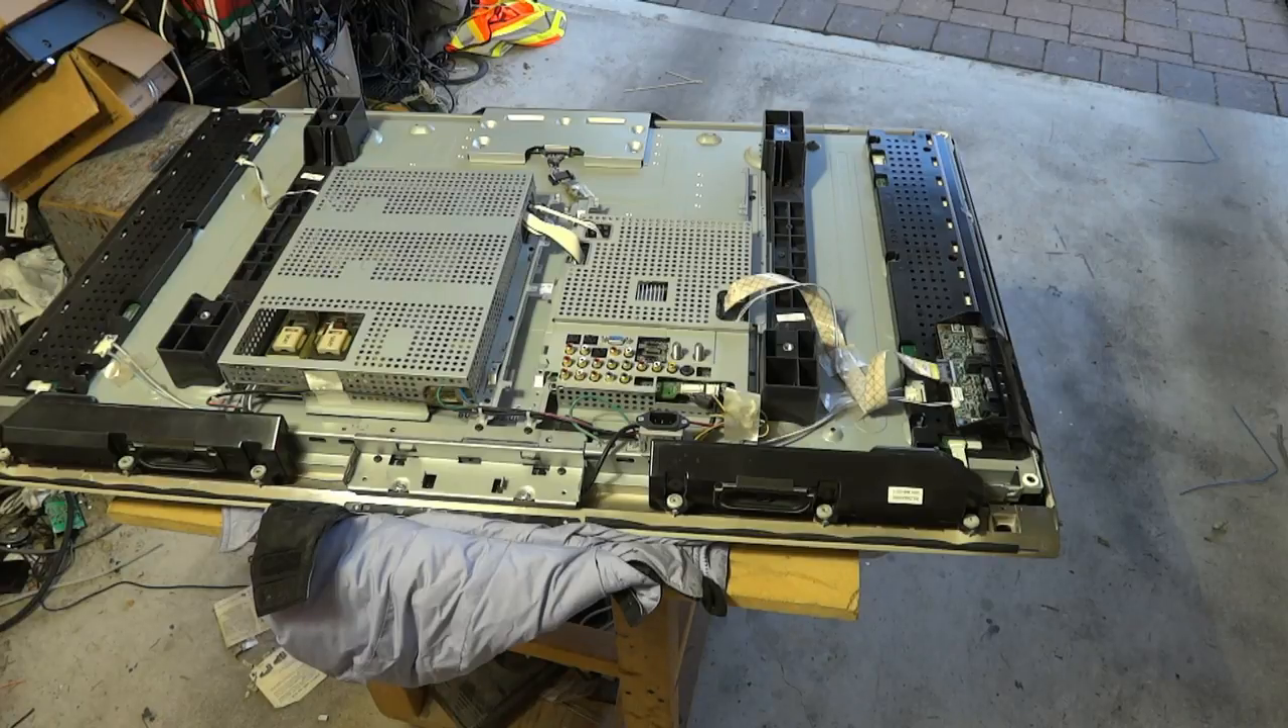The back cover lifts off, just like that.